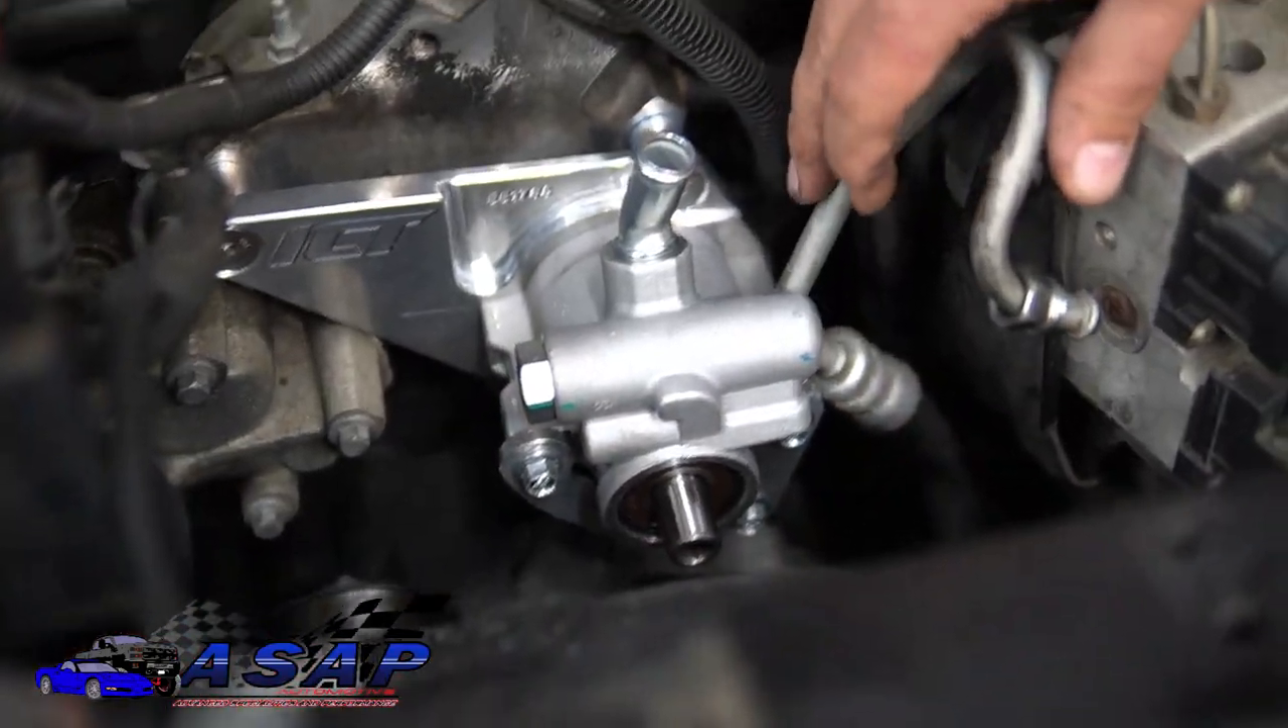All right so now that we got our pump mounted and everything torqued down what we're going to do is work on hooking up our pressure line.